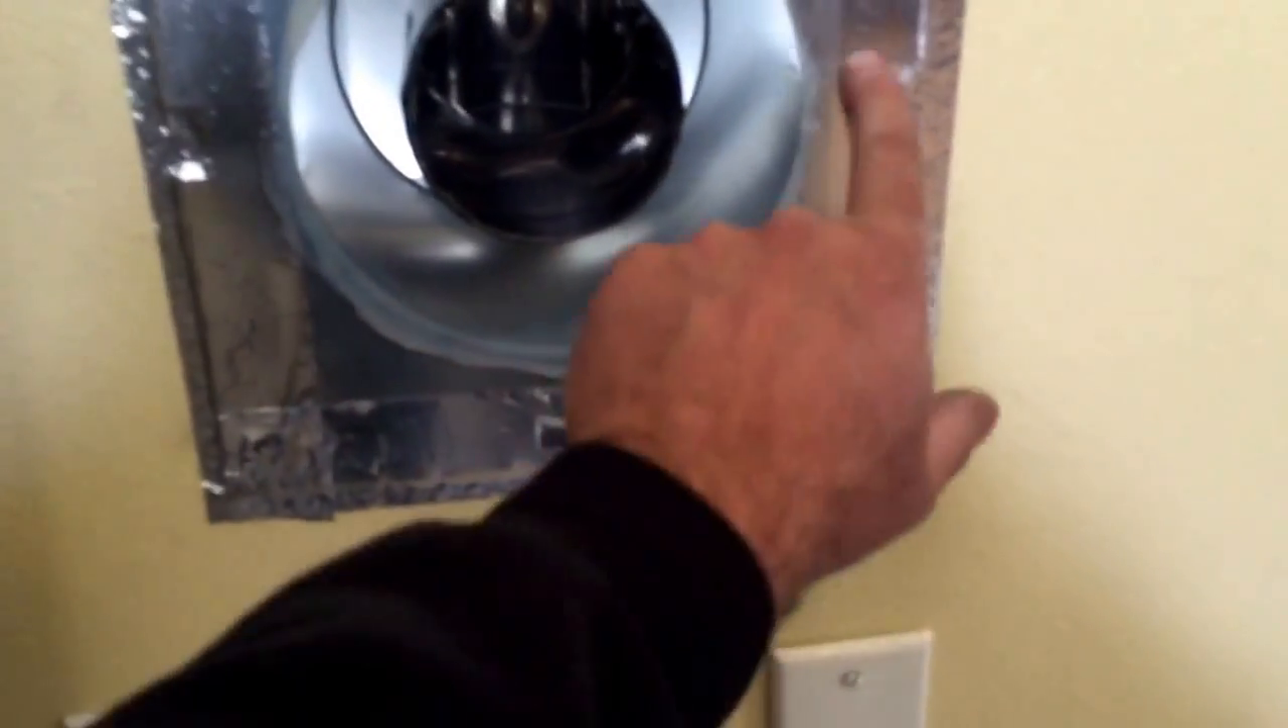We got the wall thimble on and I put the metal tape on around the edges.